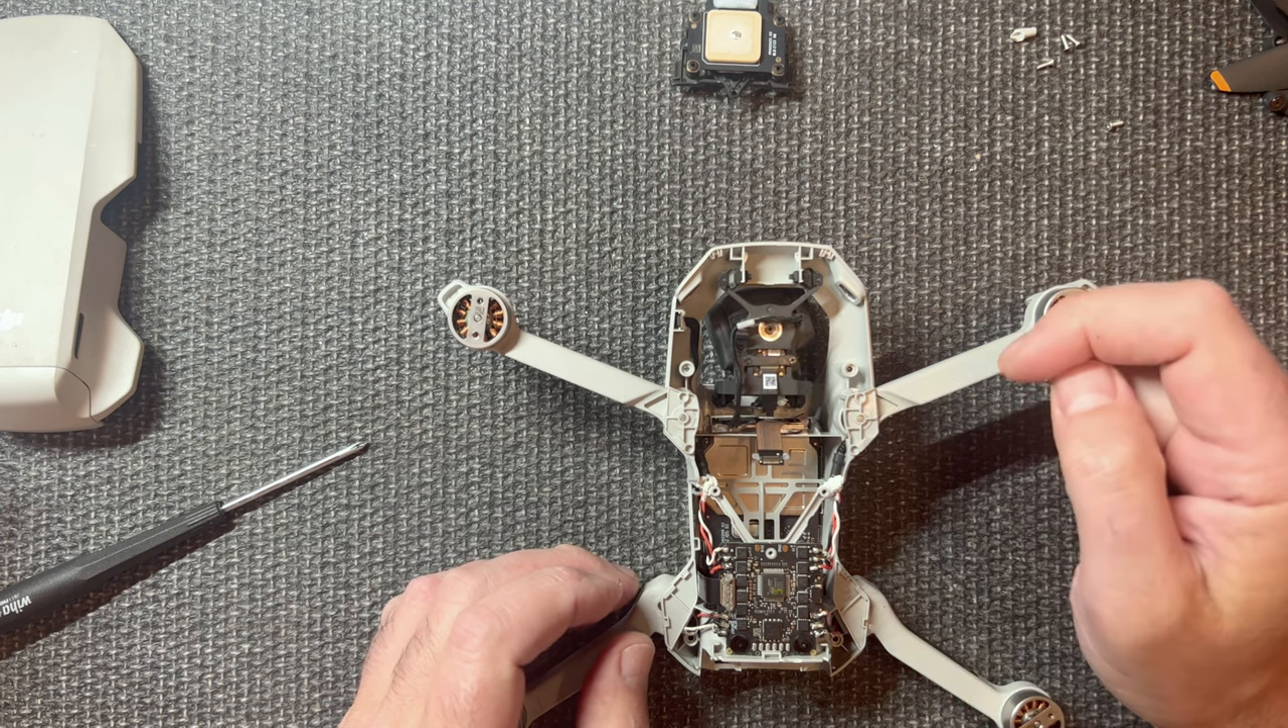This board here, not taking that off yet until we unsolder all these wires.